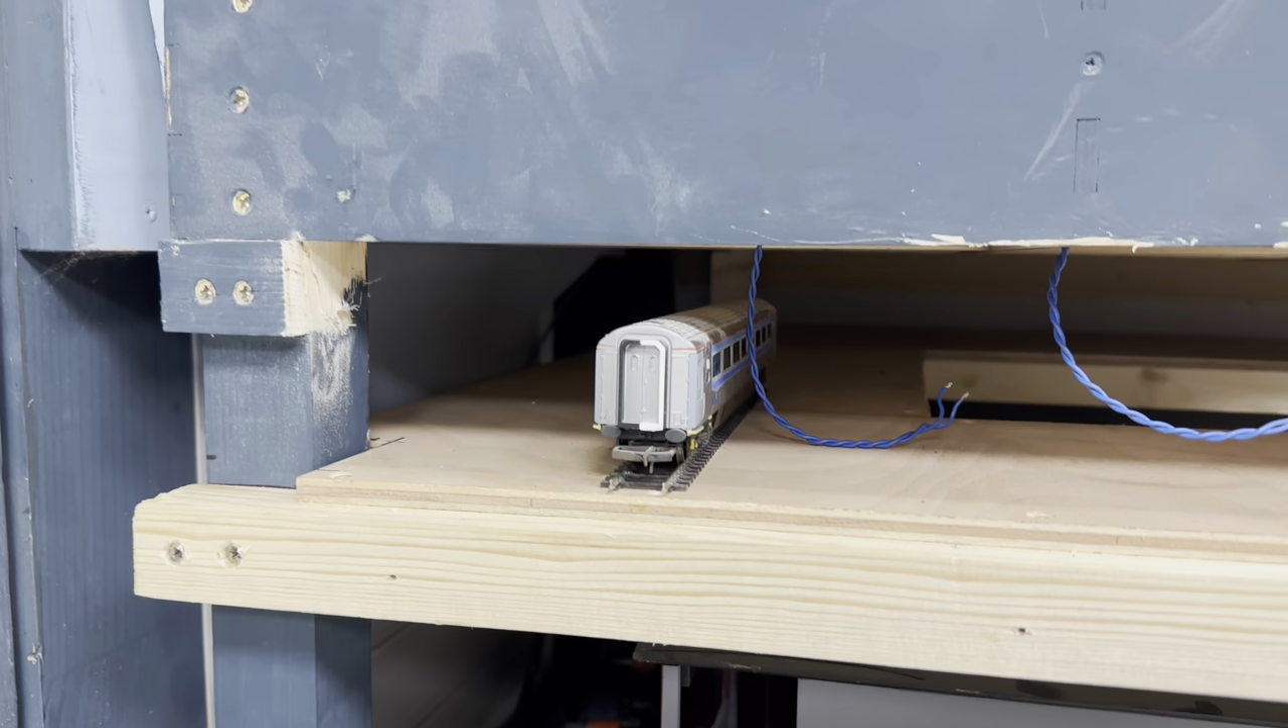You can see space wise we've got plenty of space between the top of that mark 3 coach and the underneath of the top levels baseboards.